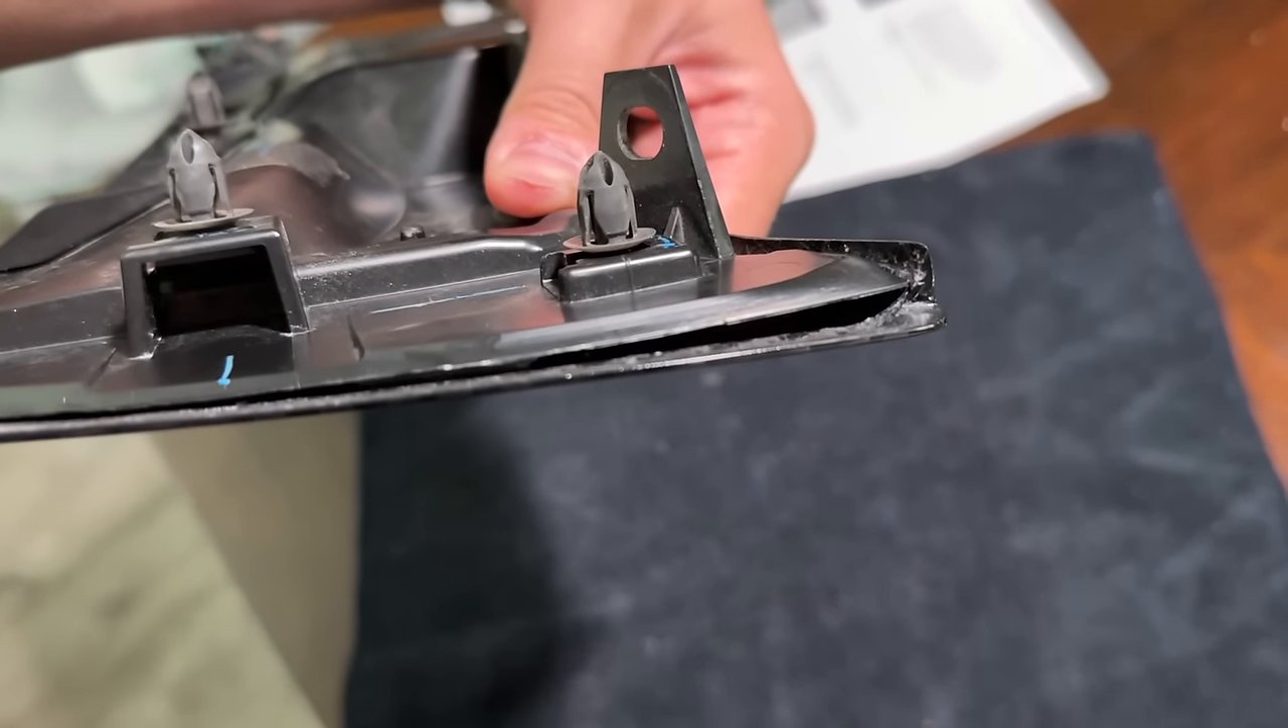The only questionable thing I'm seeing, the carbon fiber piece doesn't sit flush with it.